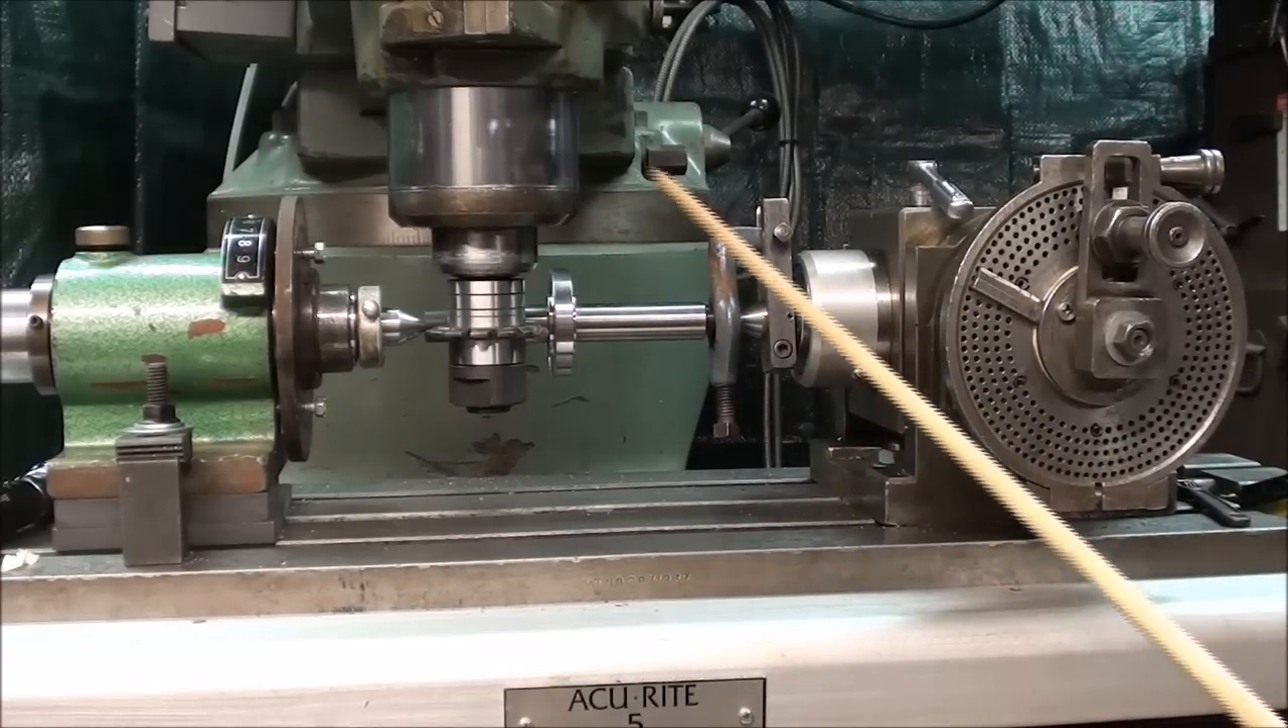I'm finally over at the Bridgeport mill. And, I've got the work mounted between centers here.